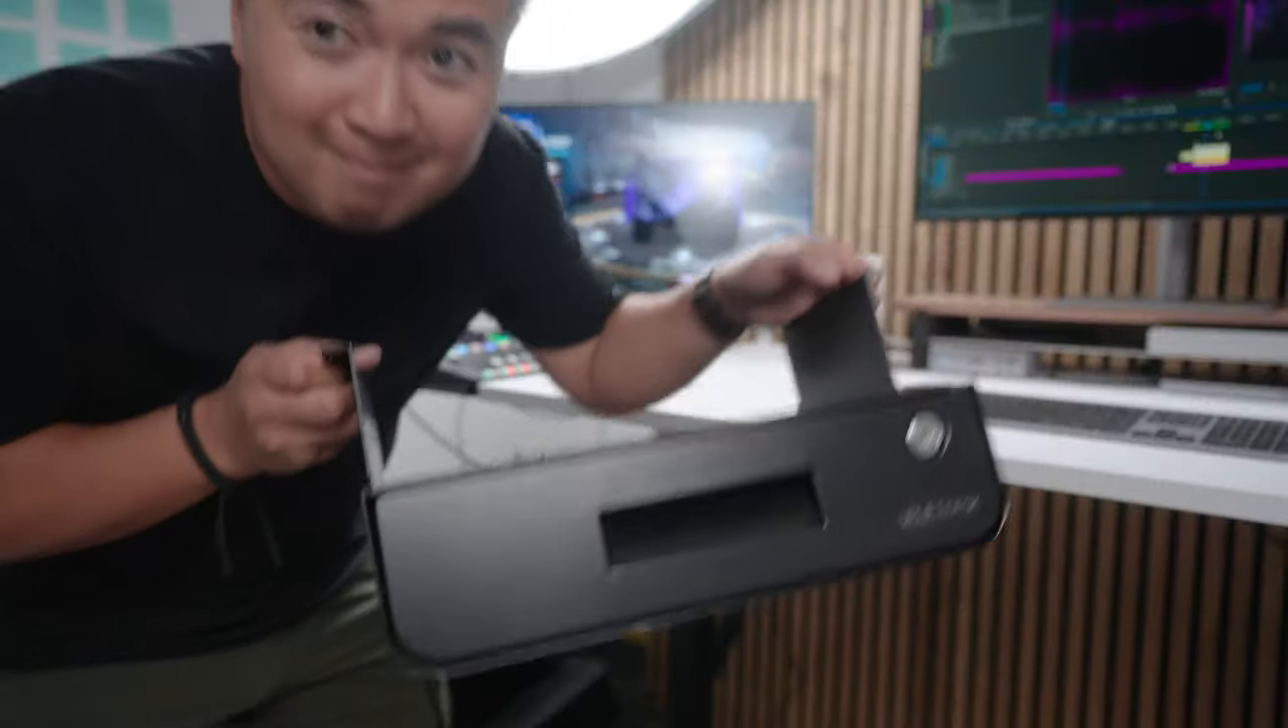Oh, and I also have this drawer with a shelf on it. I haven't installed it yet because I am moving into another studio.